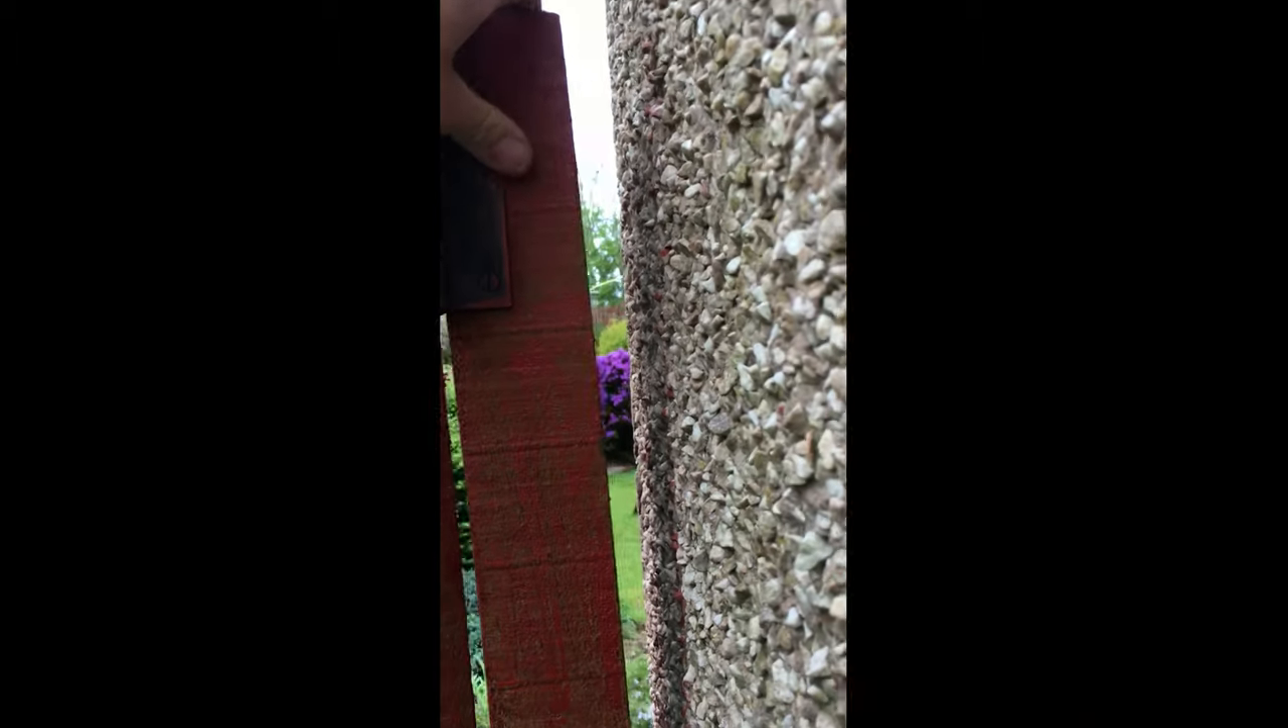So you can see the gap between the wall and the post.